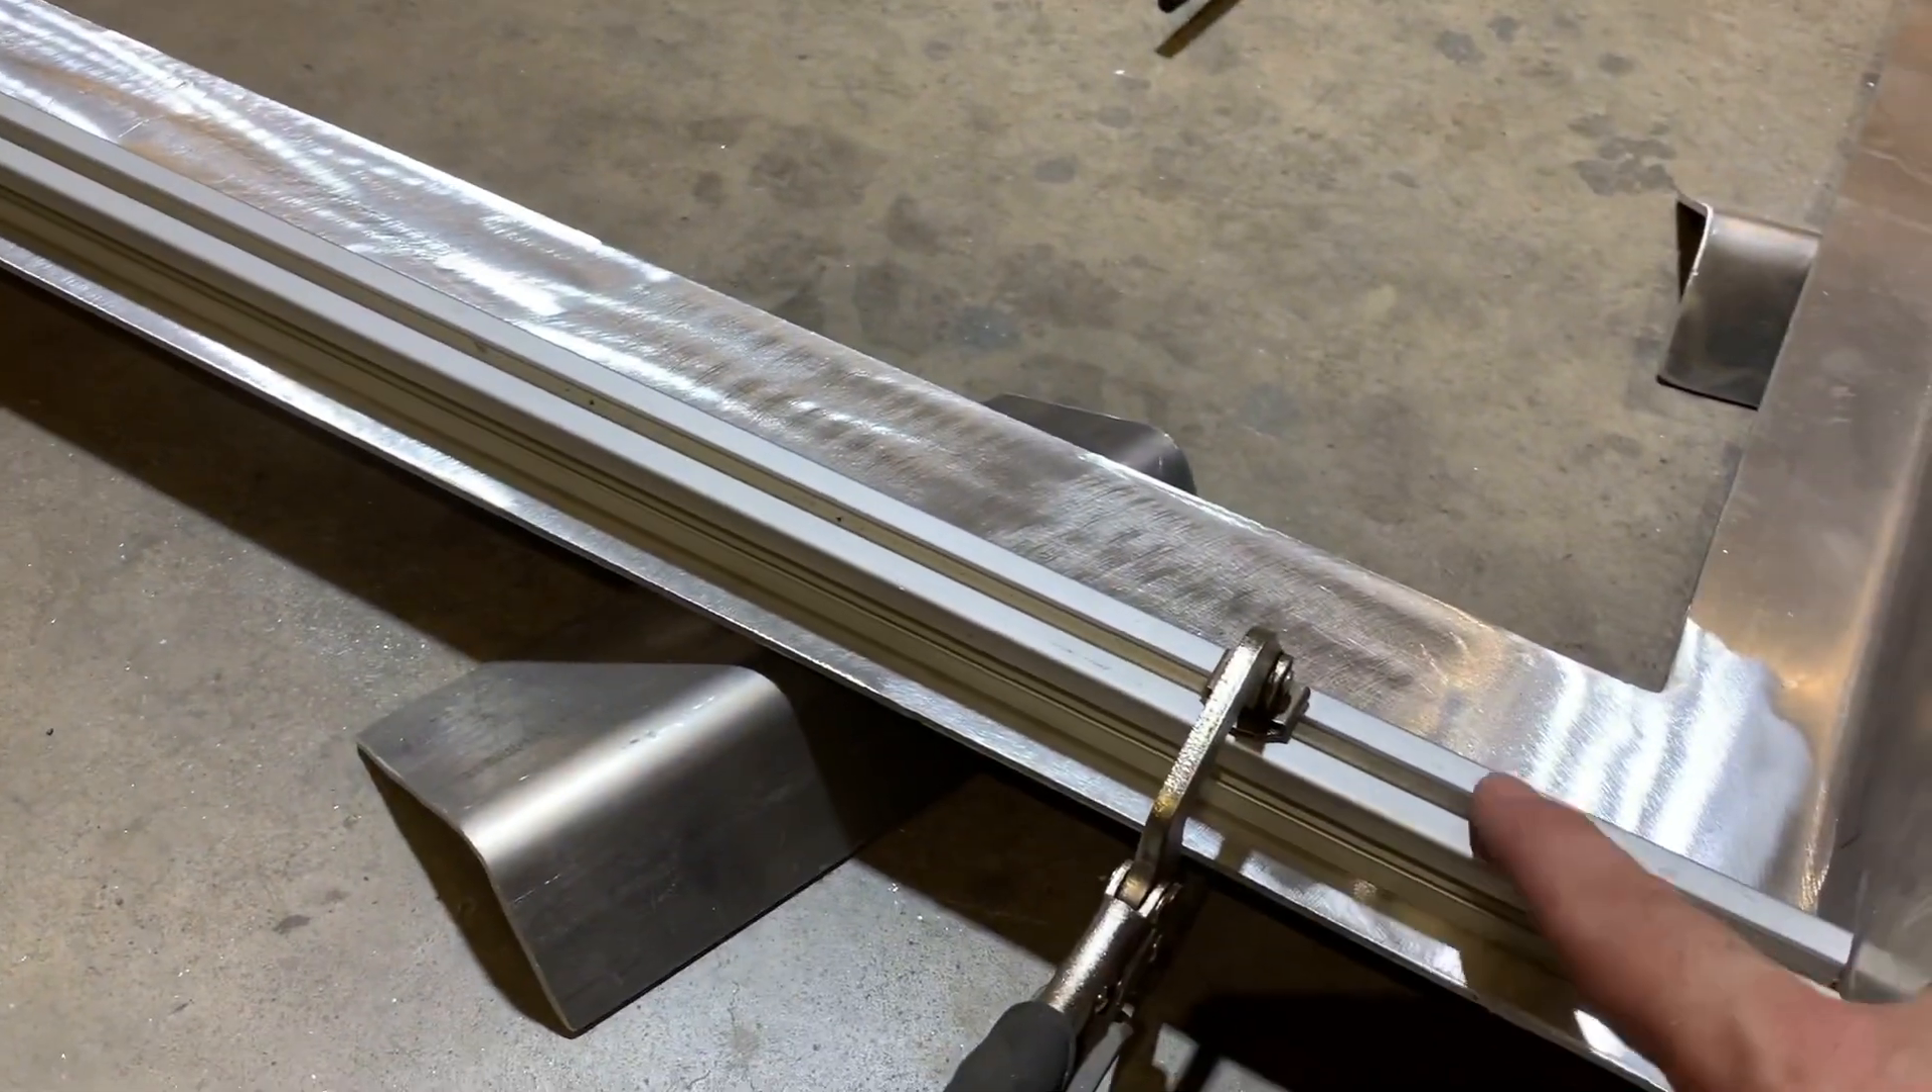We've got a length of T-slot clamped in place on this piece that otherwise would have no strength.